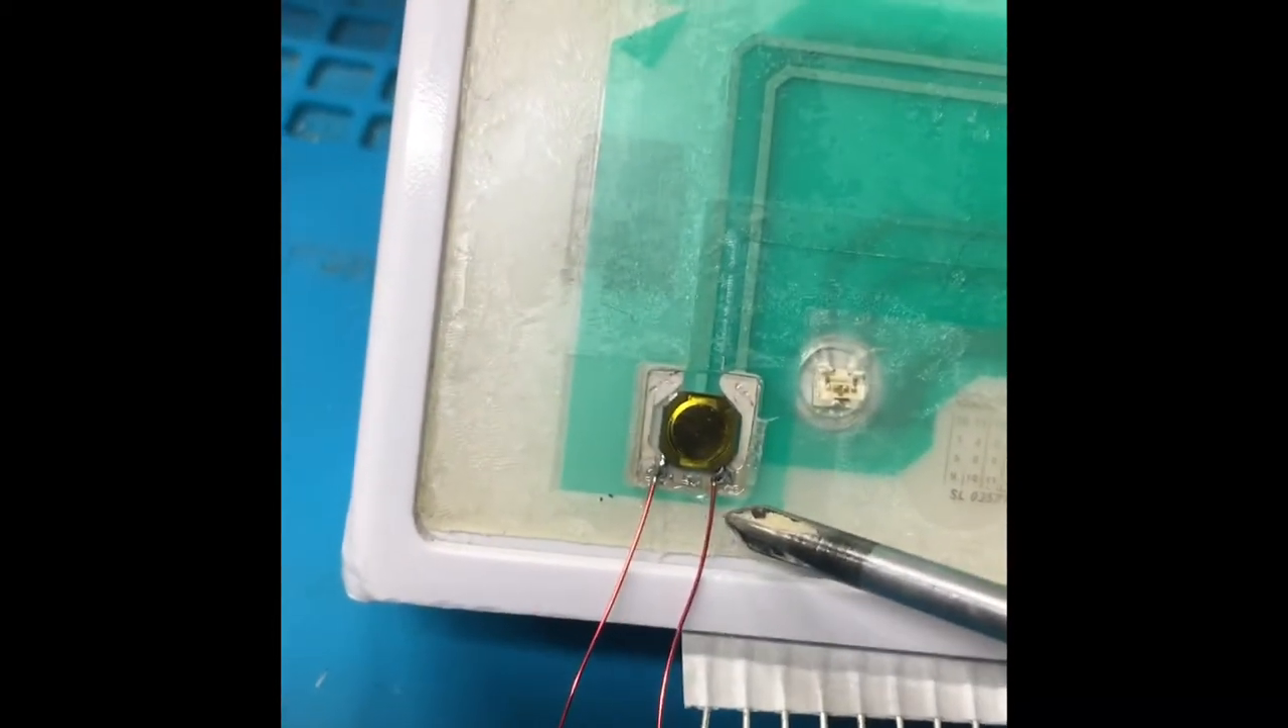So we have the switch glued in place now we have two wires connecting to the switch.